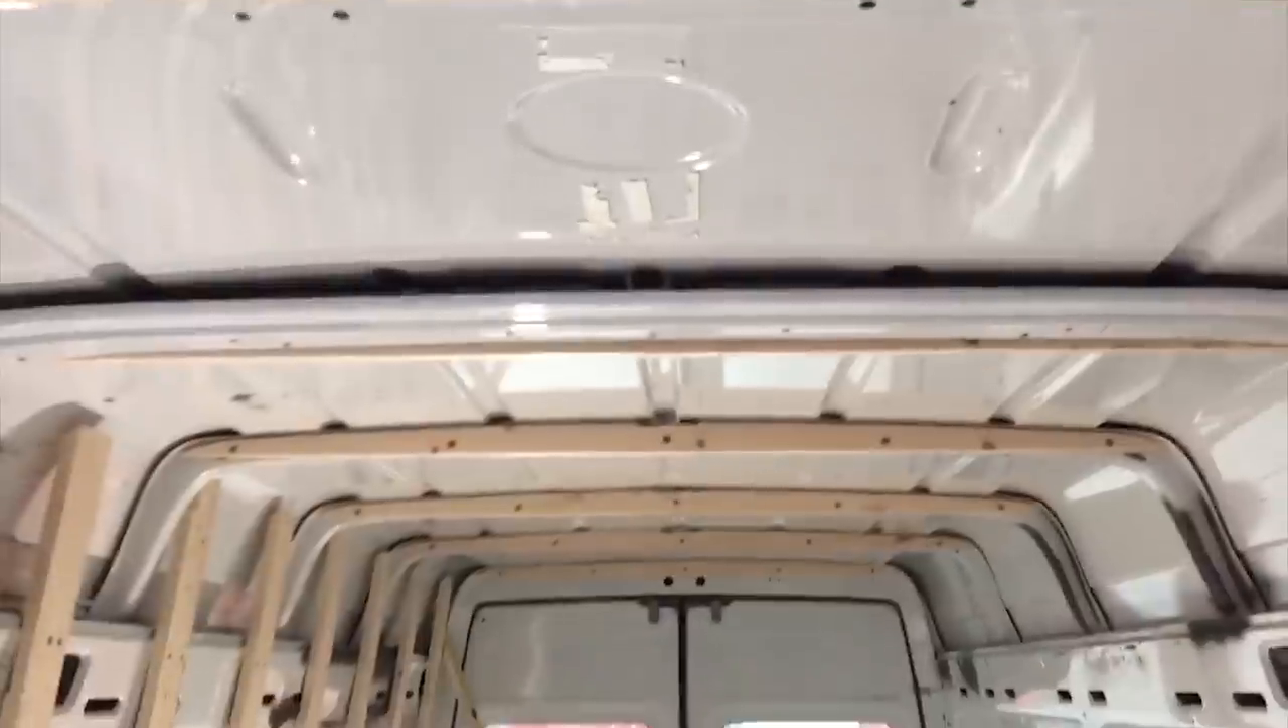Yes, we have framing timber installed.